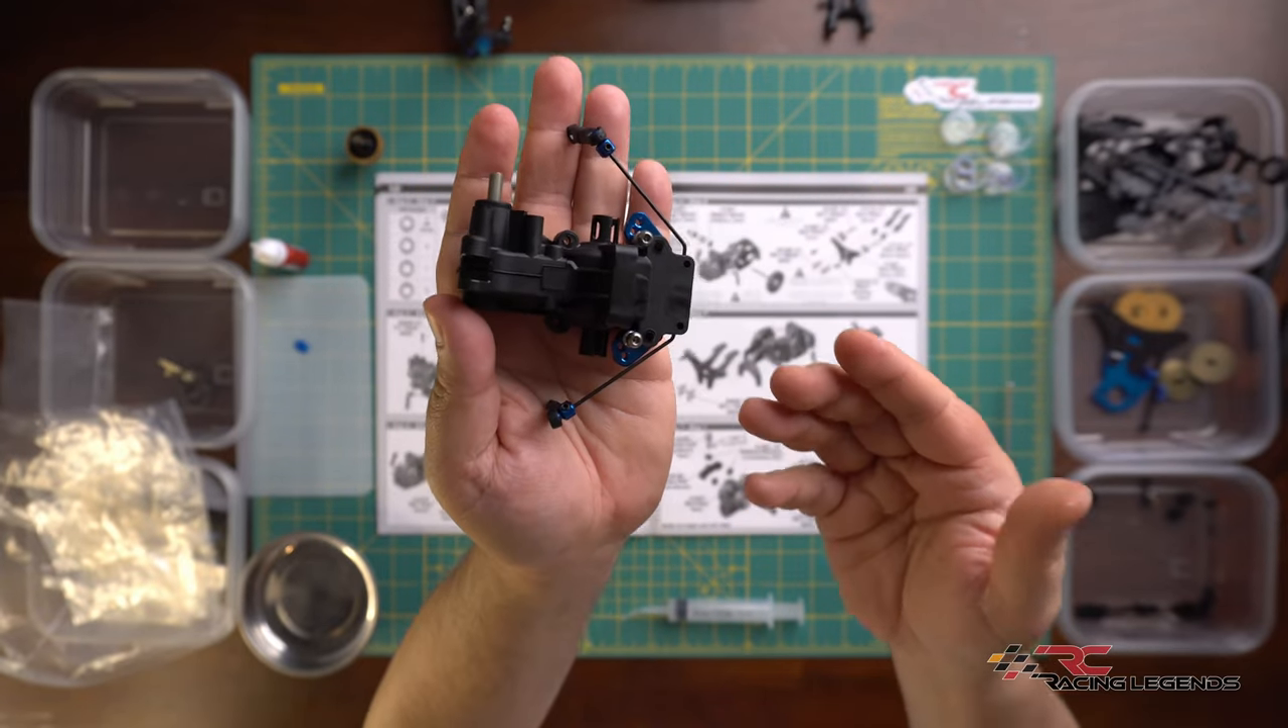All right and there we are rear anti-roll bar installed along with its end links and the laid down gear box top along with the differential and its inserts are now done.